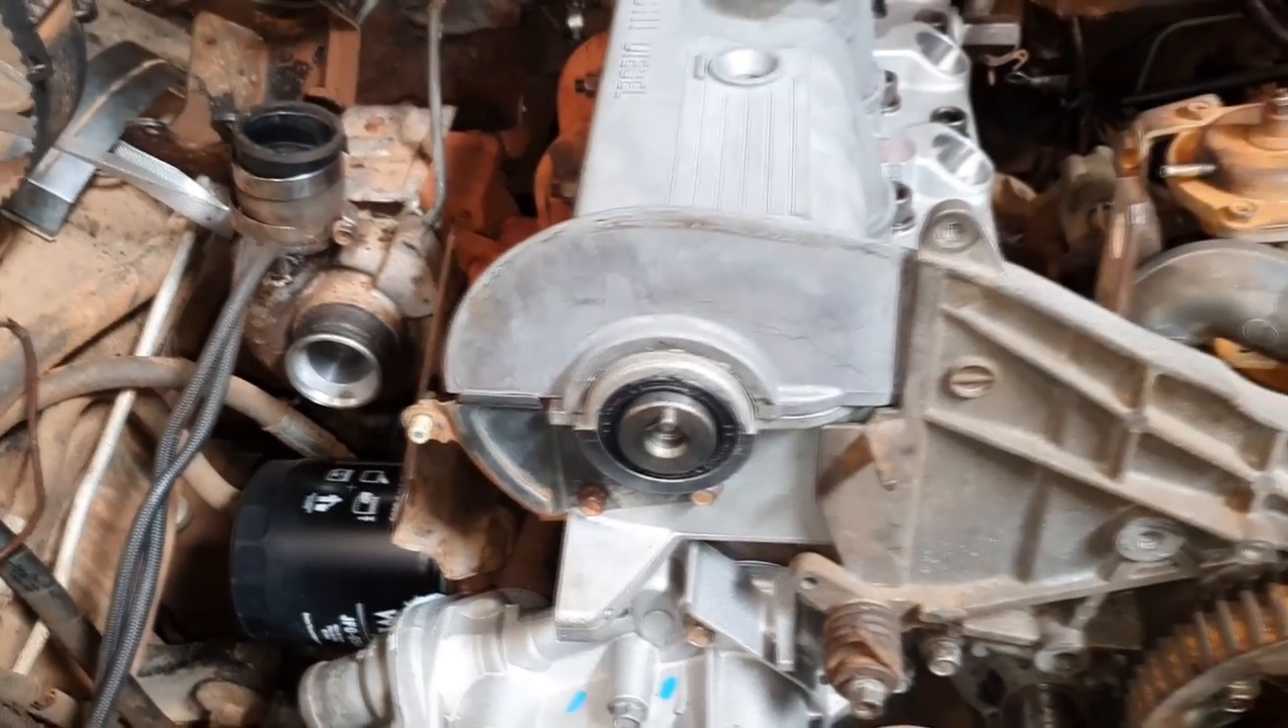Olha. O cabeçote novo no lugar.